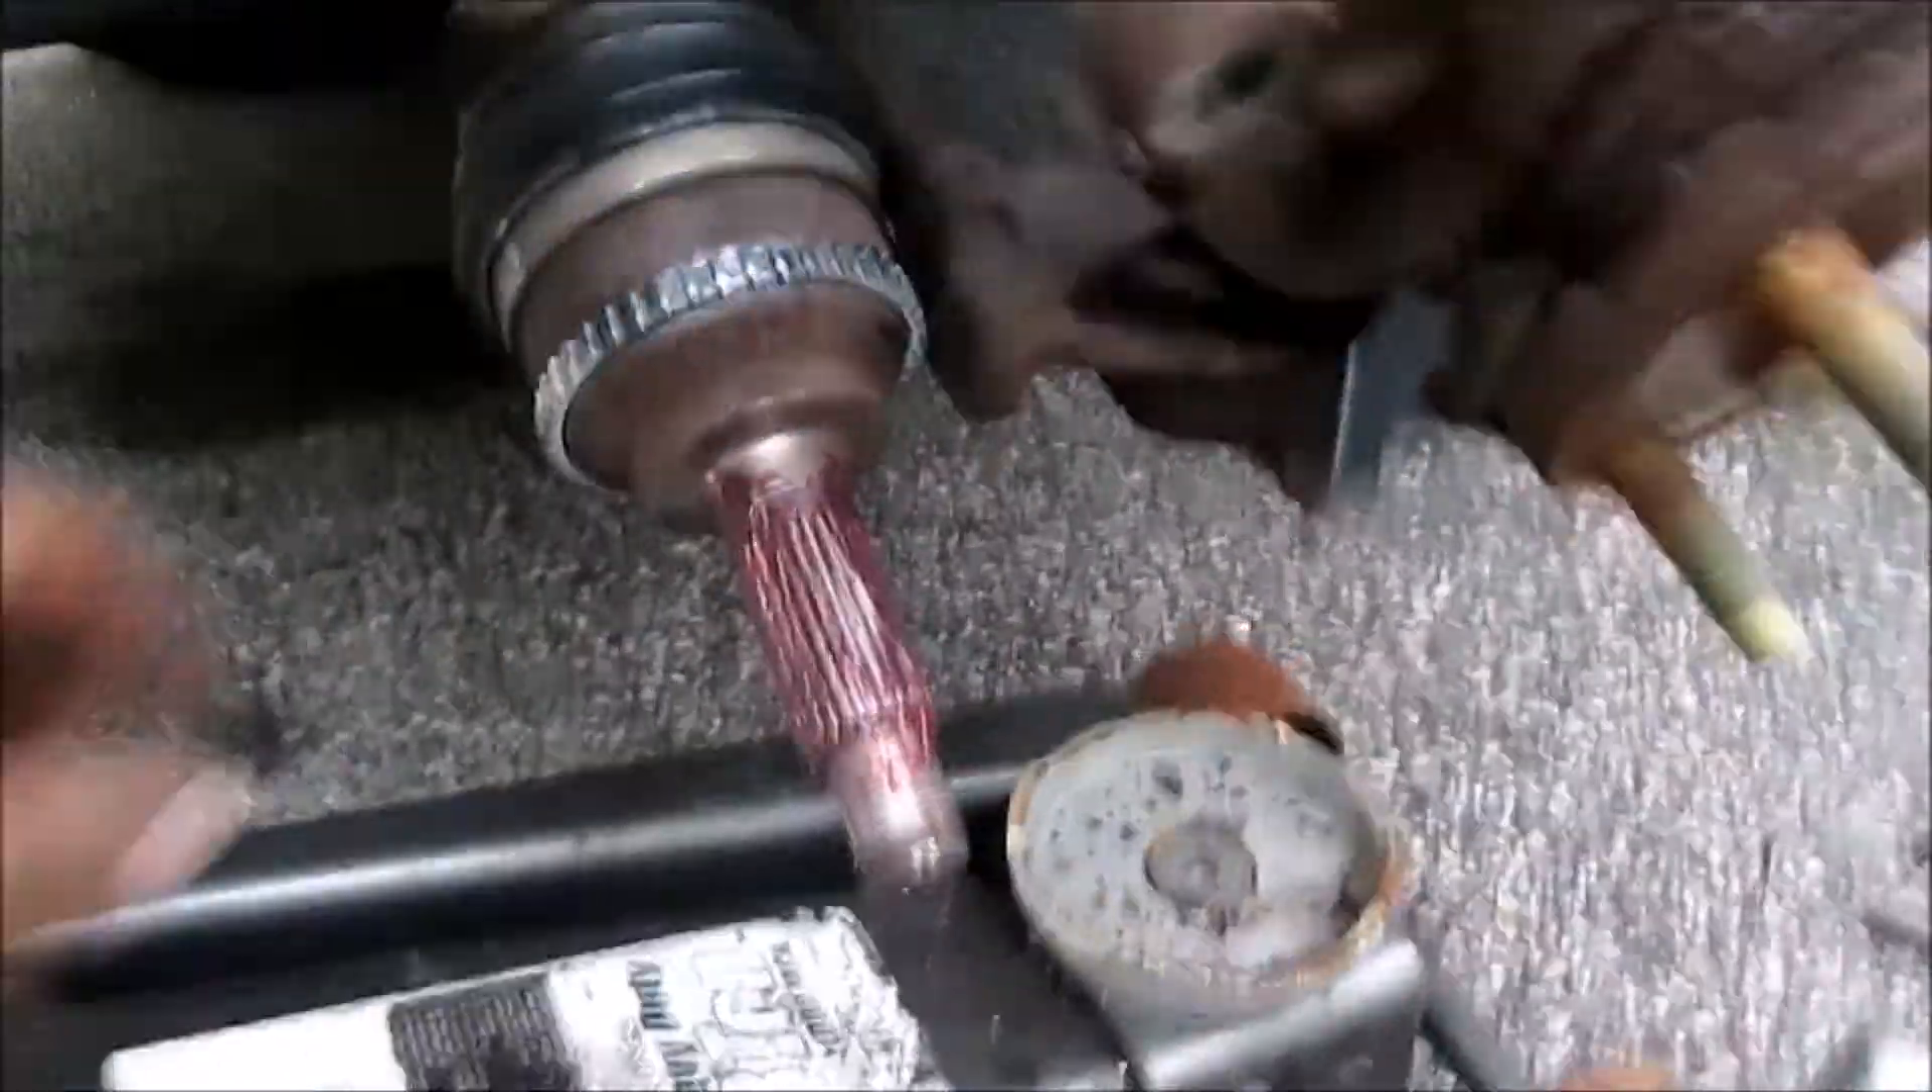Alrighty, got our new tone ring installed now.